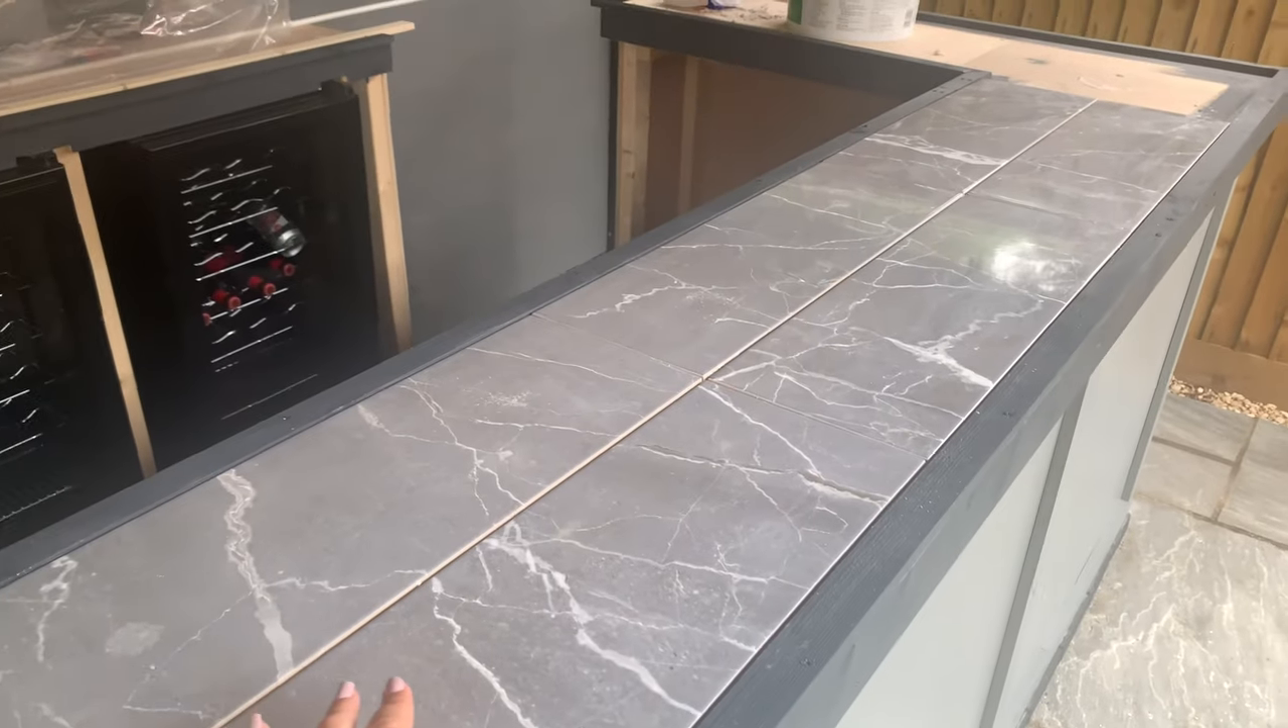He has started to put the tiles in on this middle bit obviously they just need grouting.